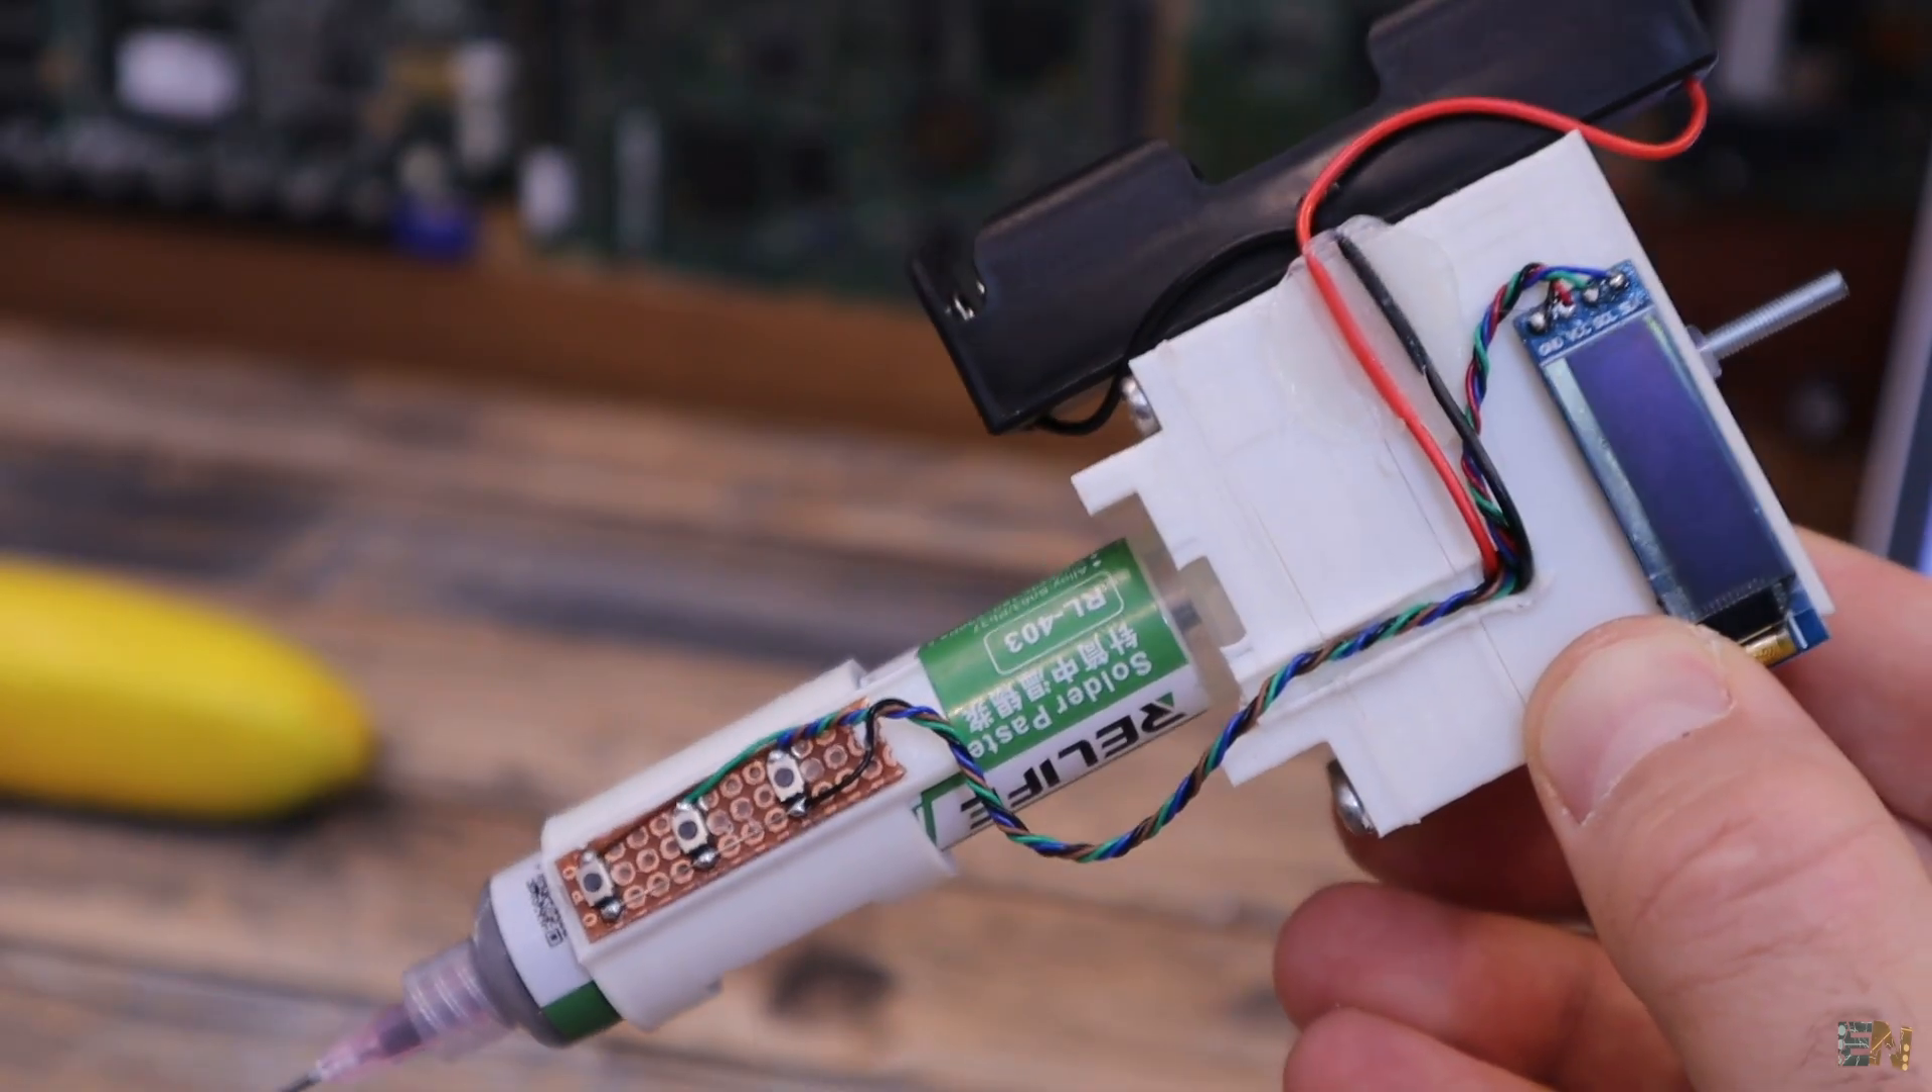I've also glued the OLED screen on the side and yes, I know this doesn't look that good so maybe I will change the case design in the future.